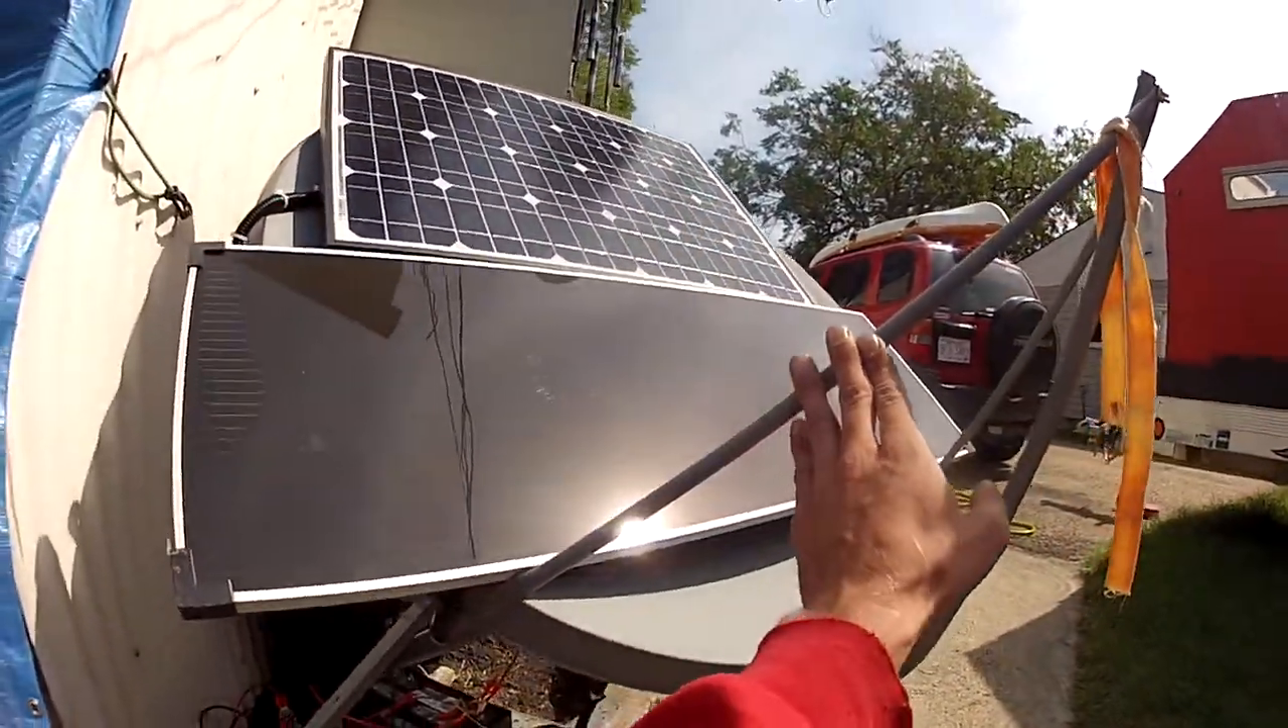Solar panel setup is up and on the dish.